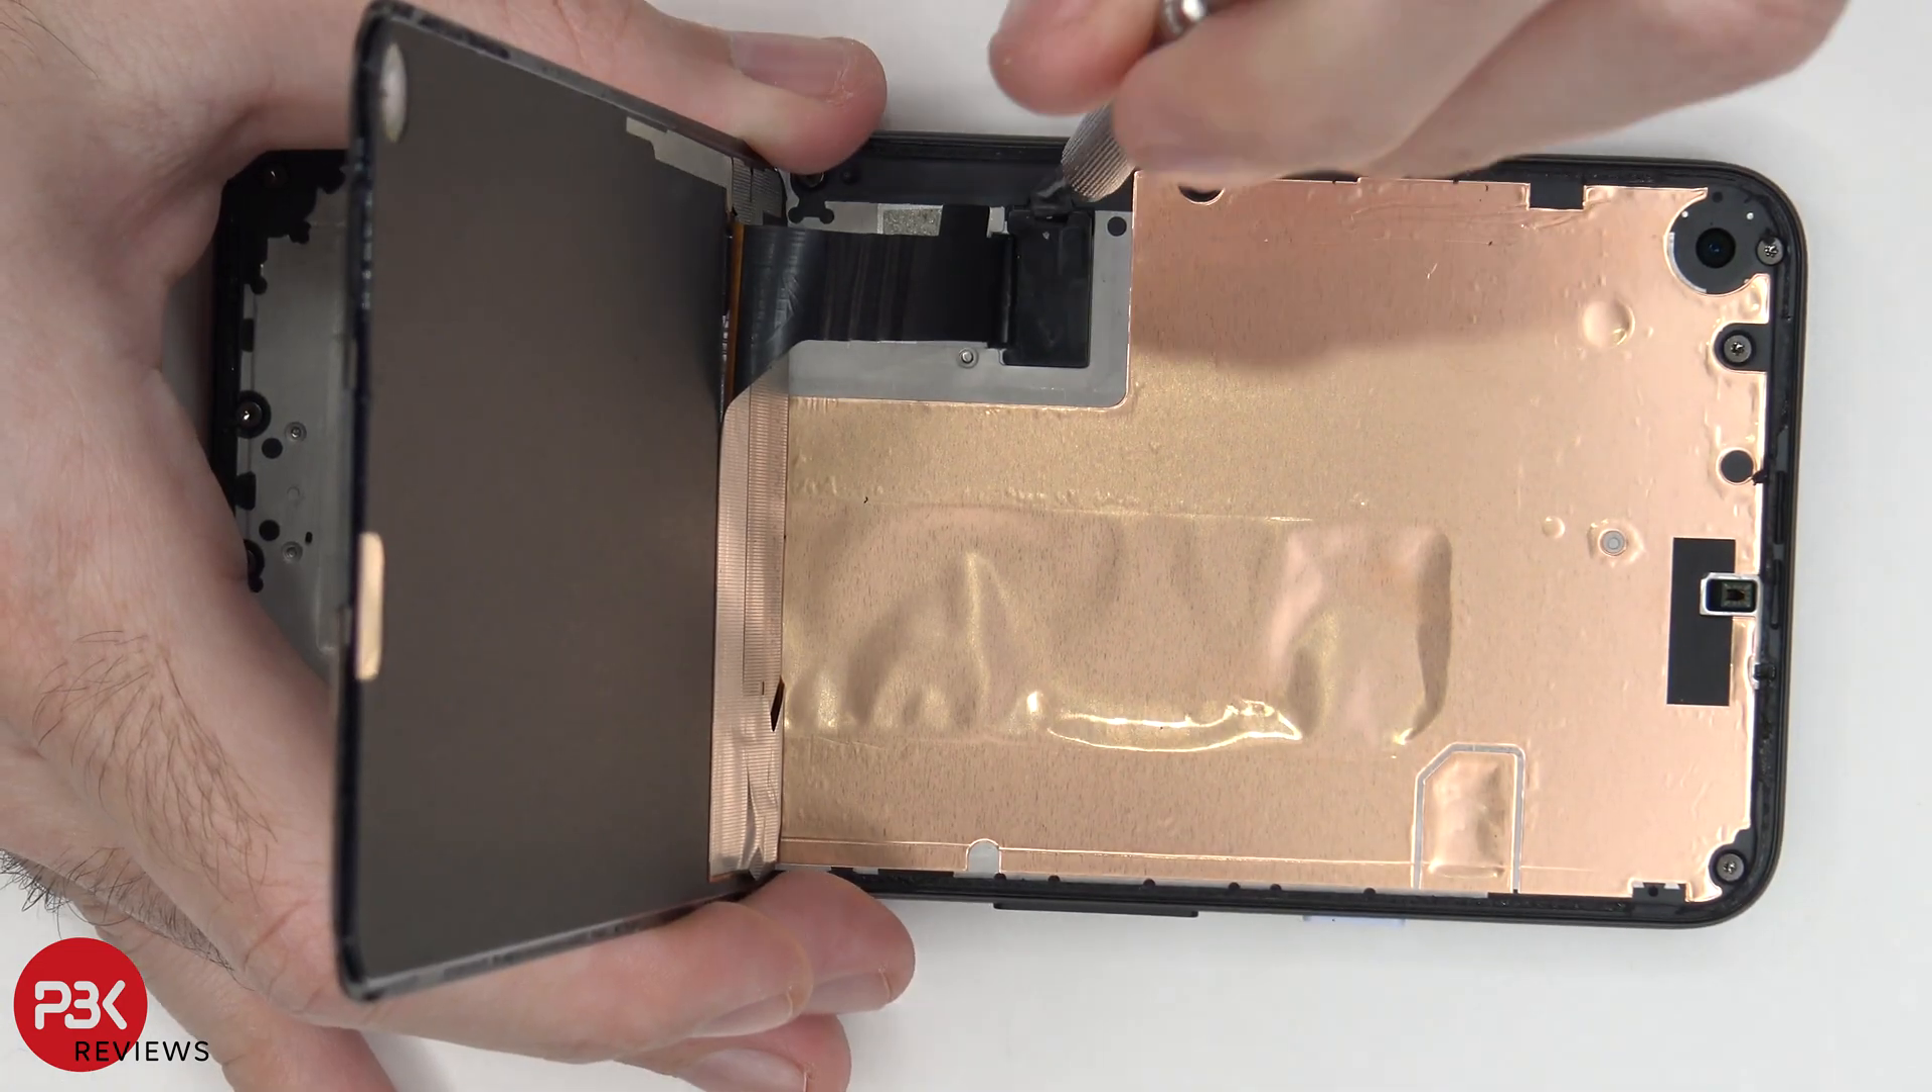There's also a cover over the connector we need to remove.